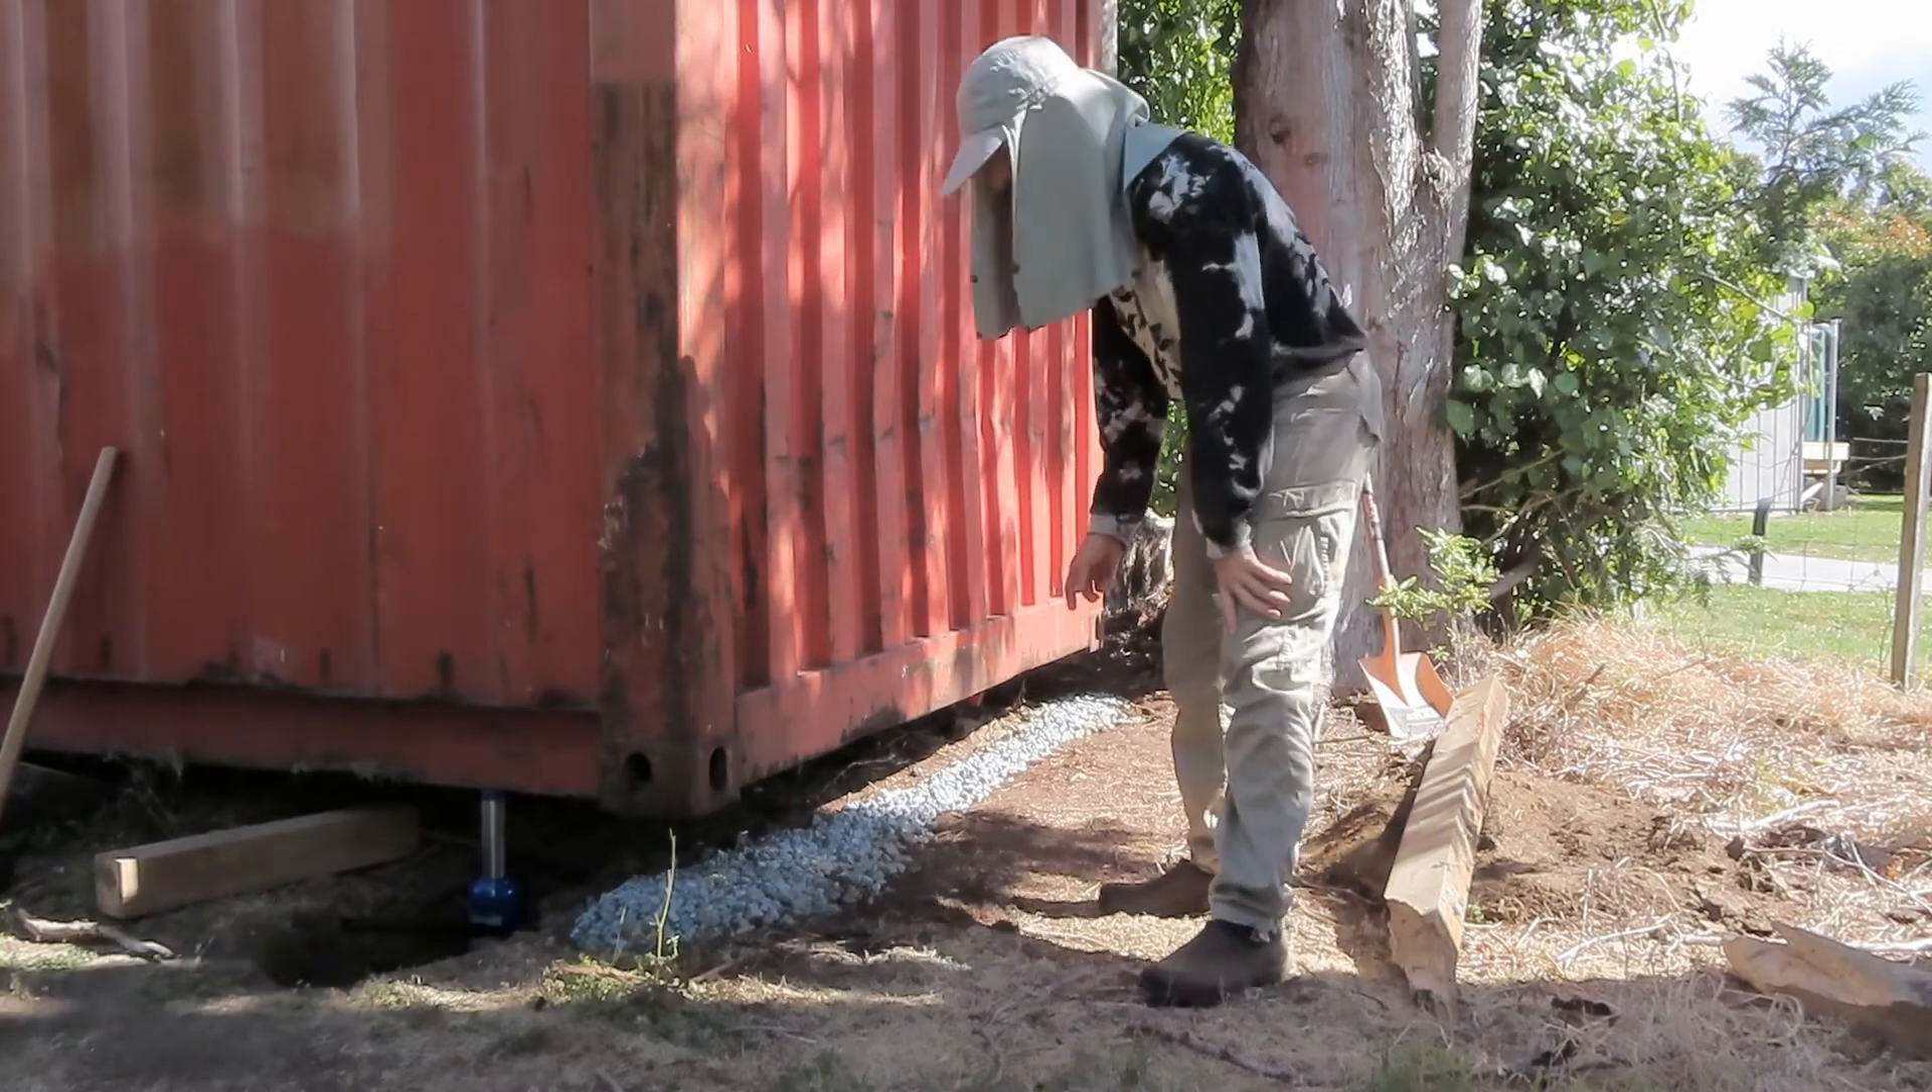Okay, I've put the gravel under it and now I'll put the sleeper on top of the gravel.